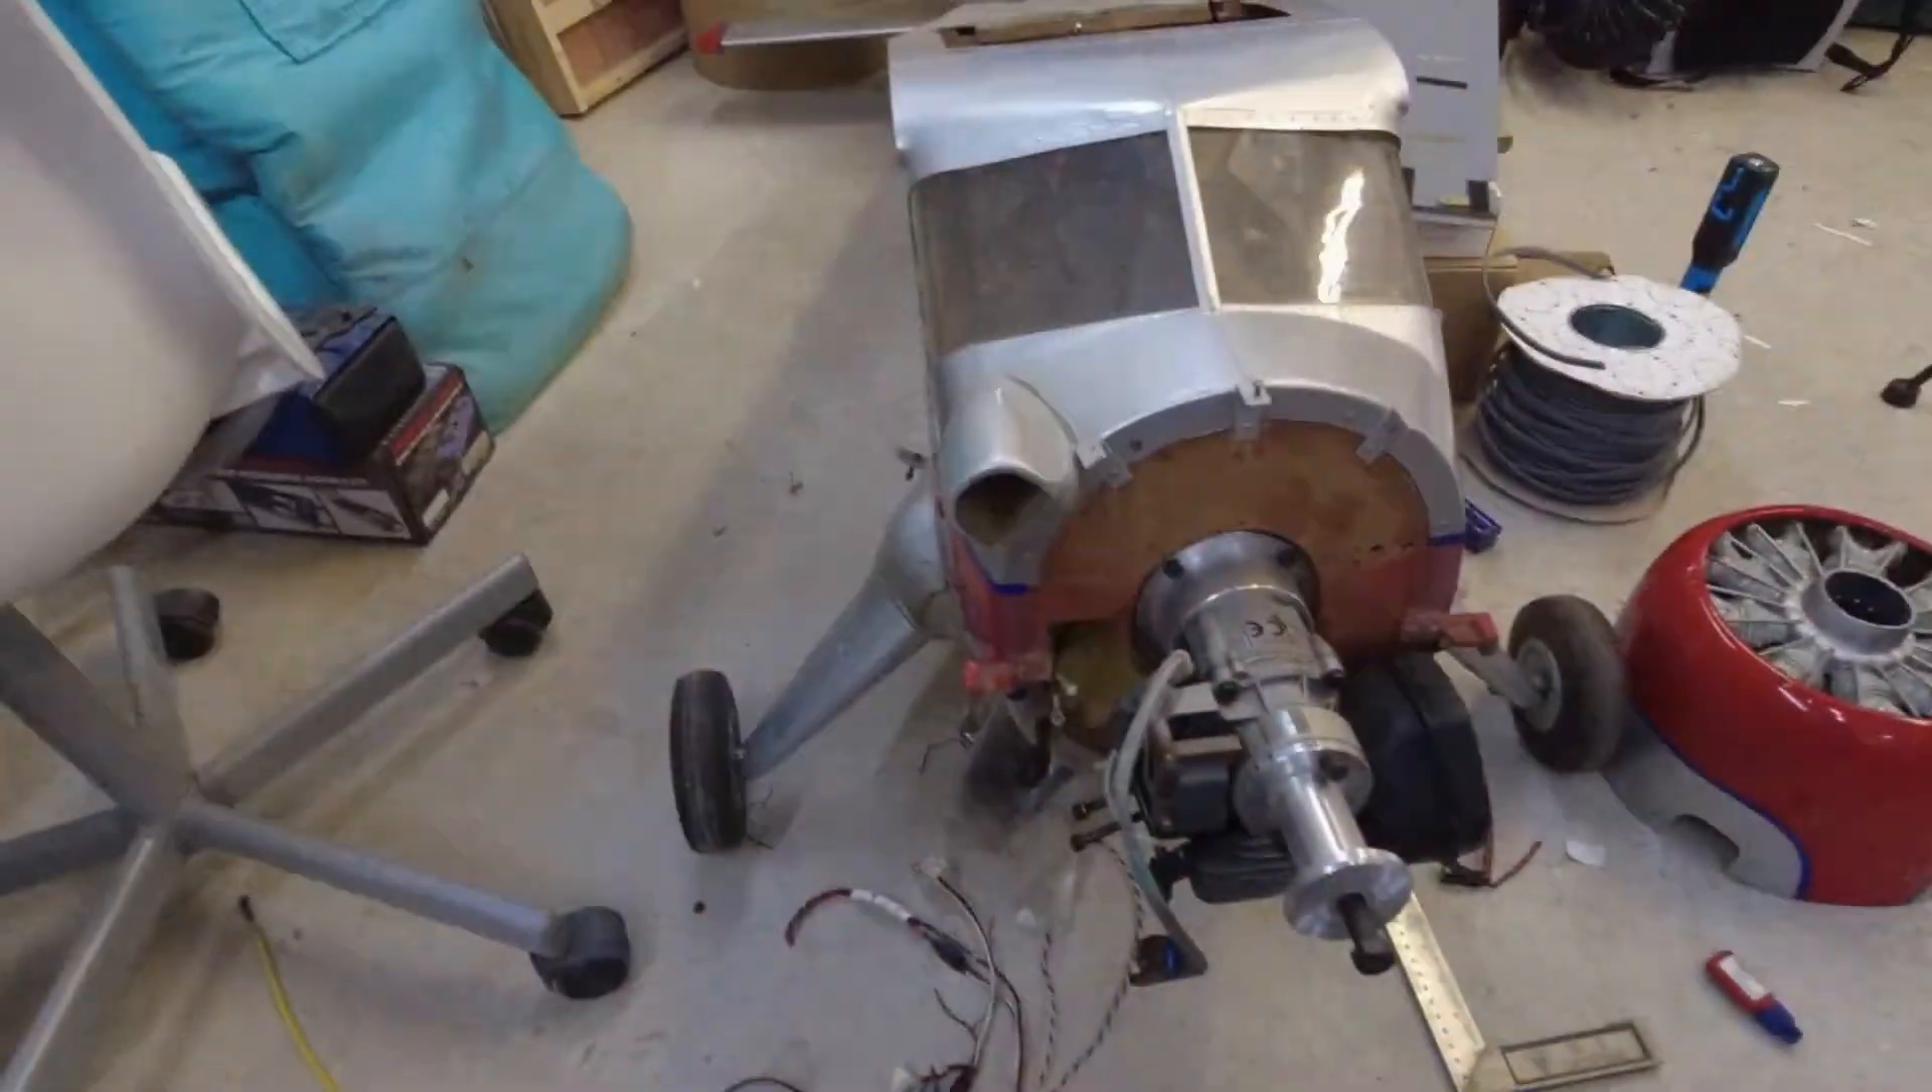Okay so the engine is now bolted on.